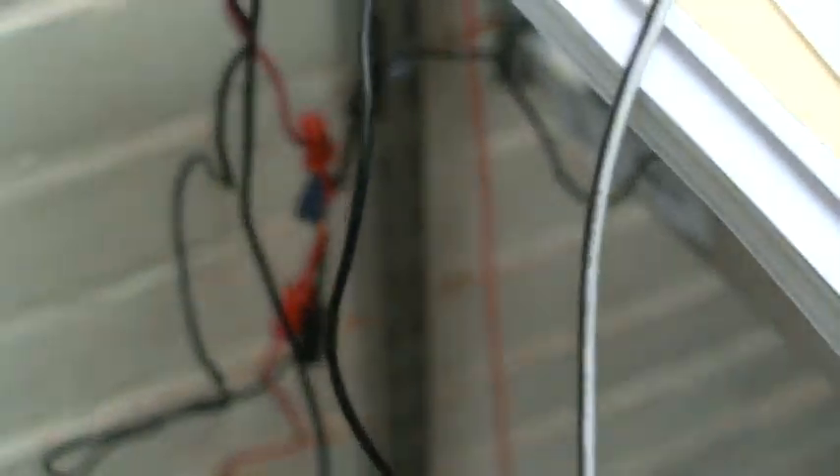I haven't made it pretty, I just have the wires connected with little test clips.